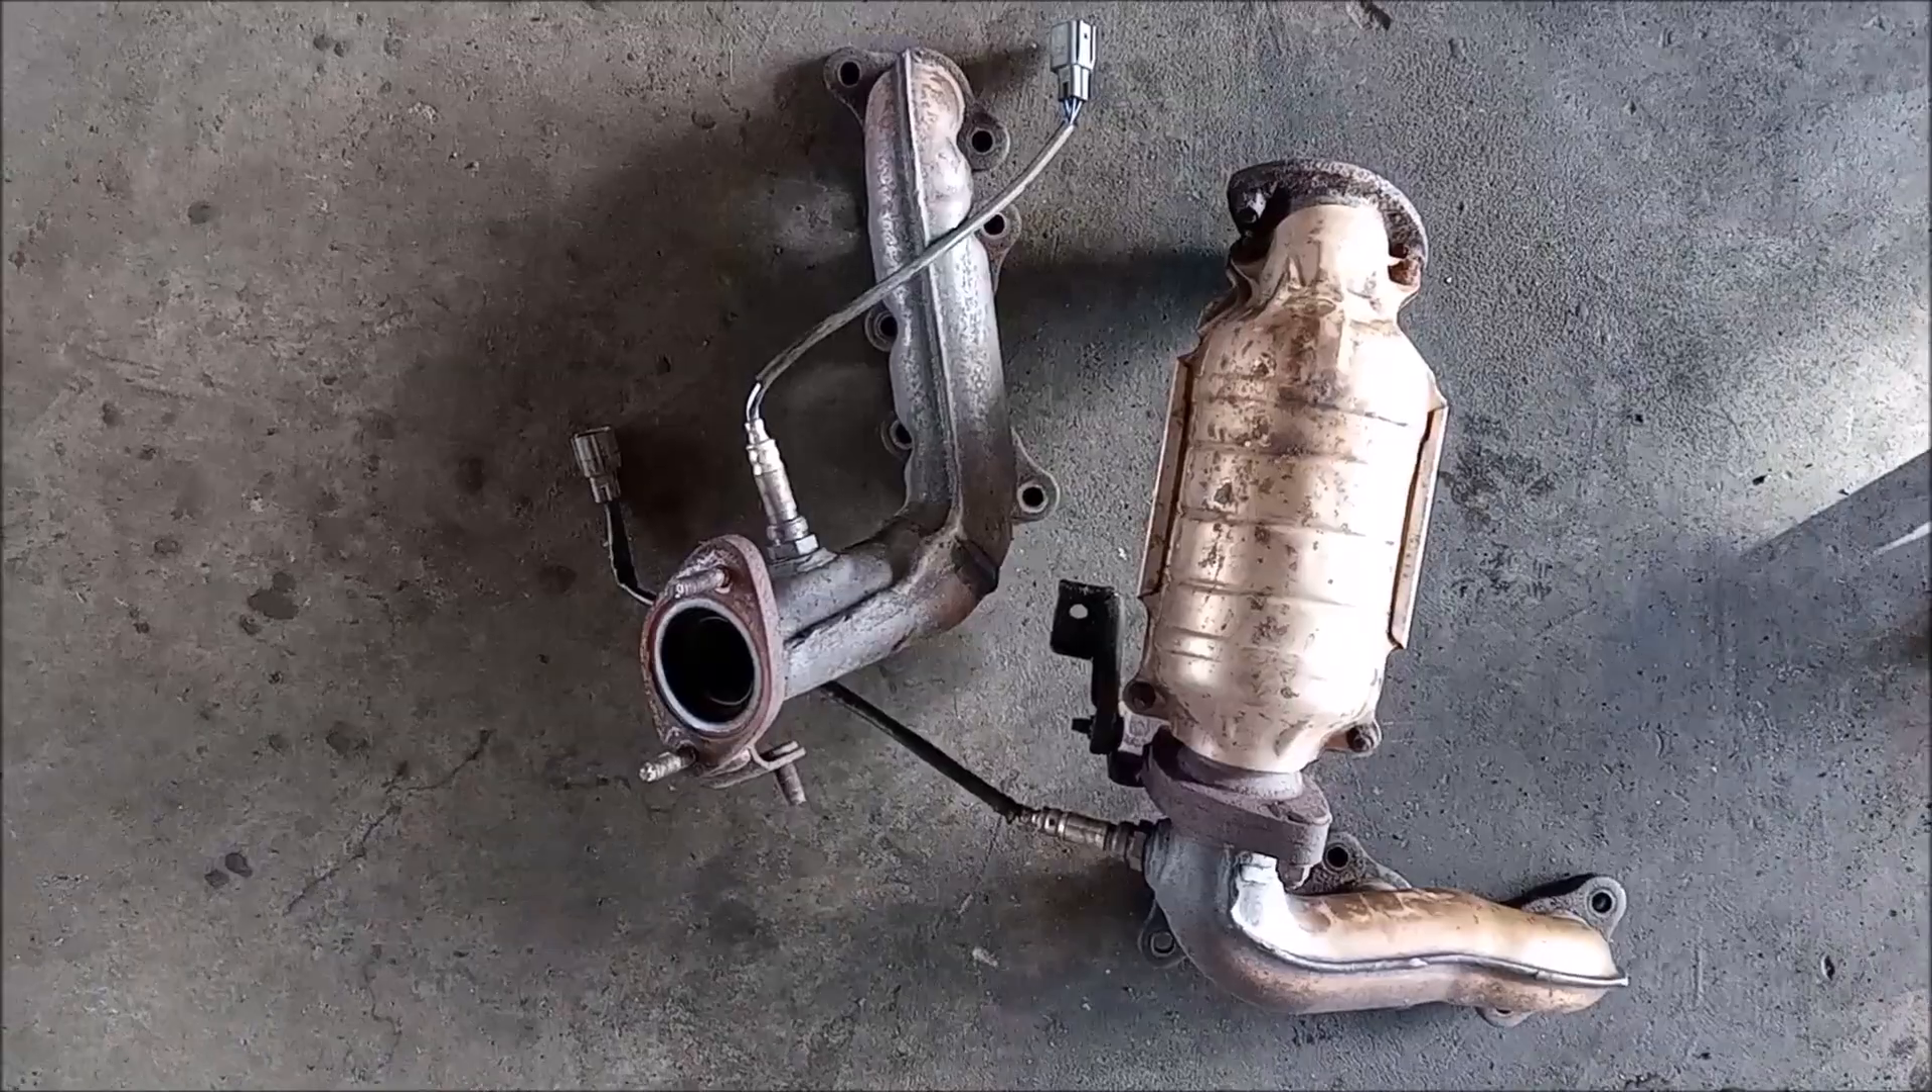Here we have both exhaust manifolds off the car.